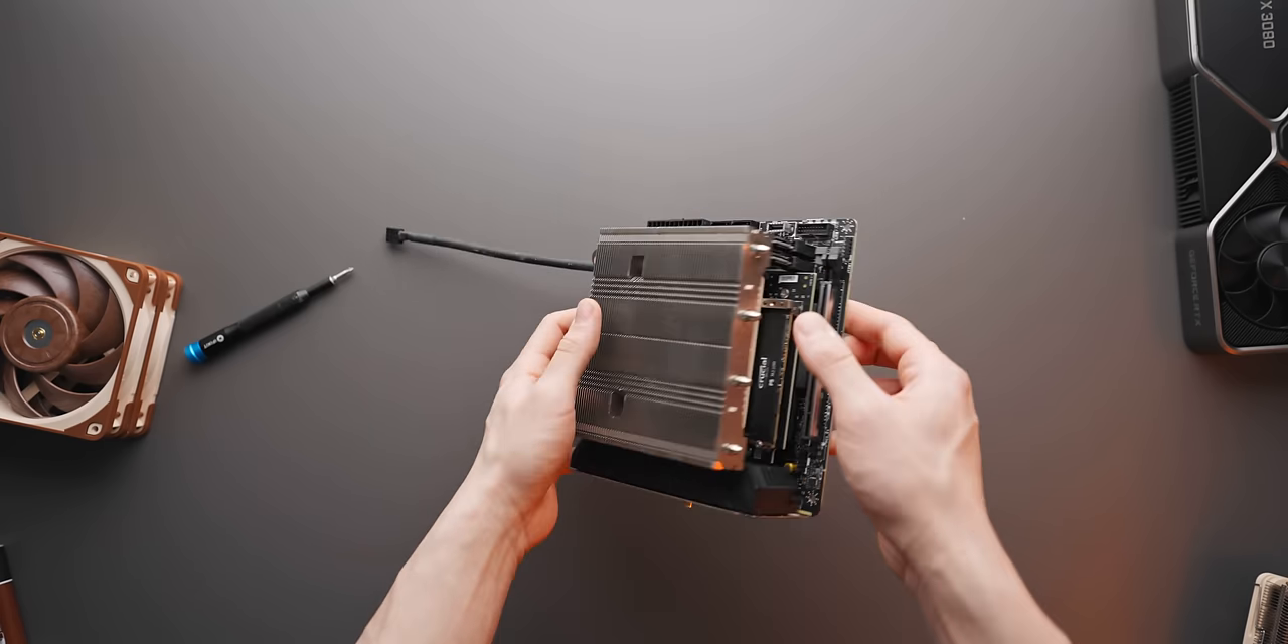And there we go CPU cooler is installed.